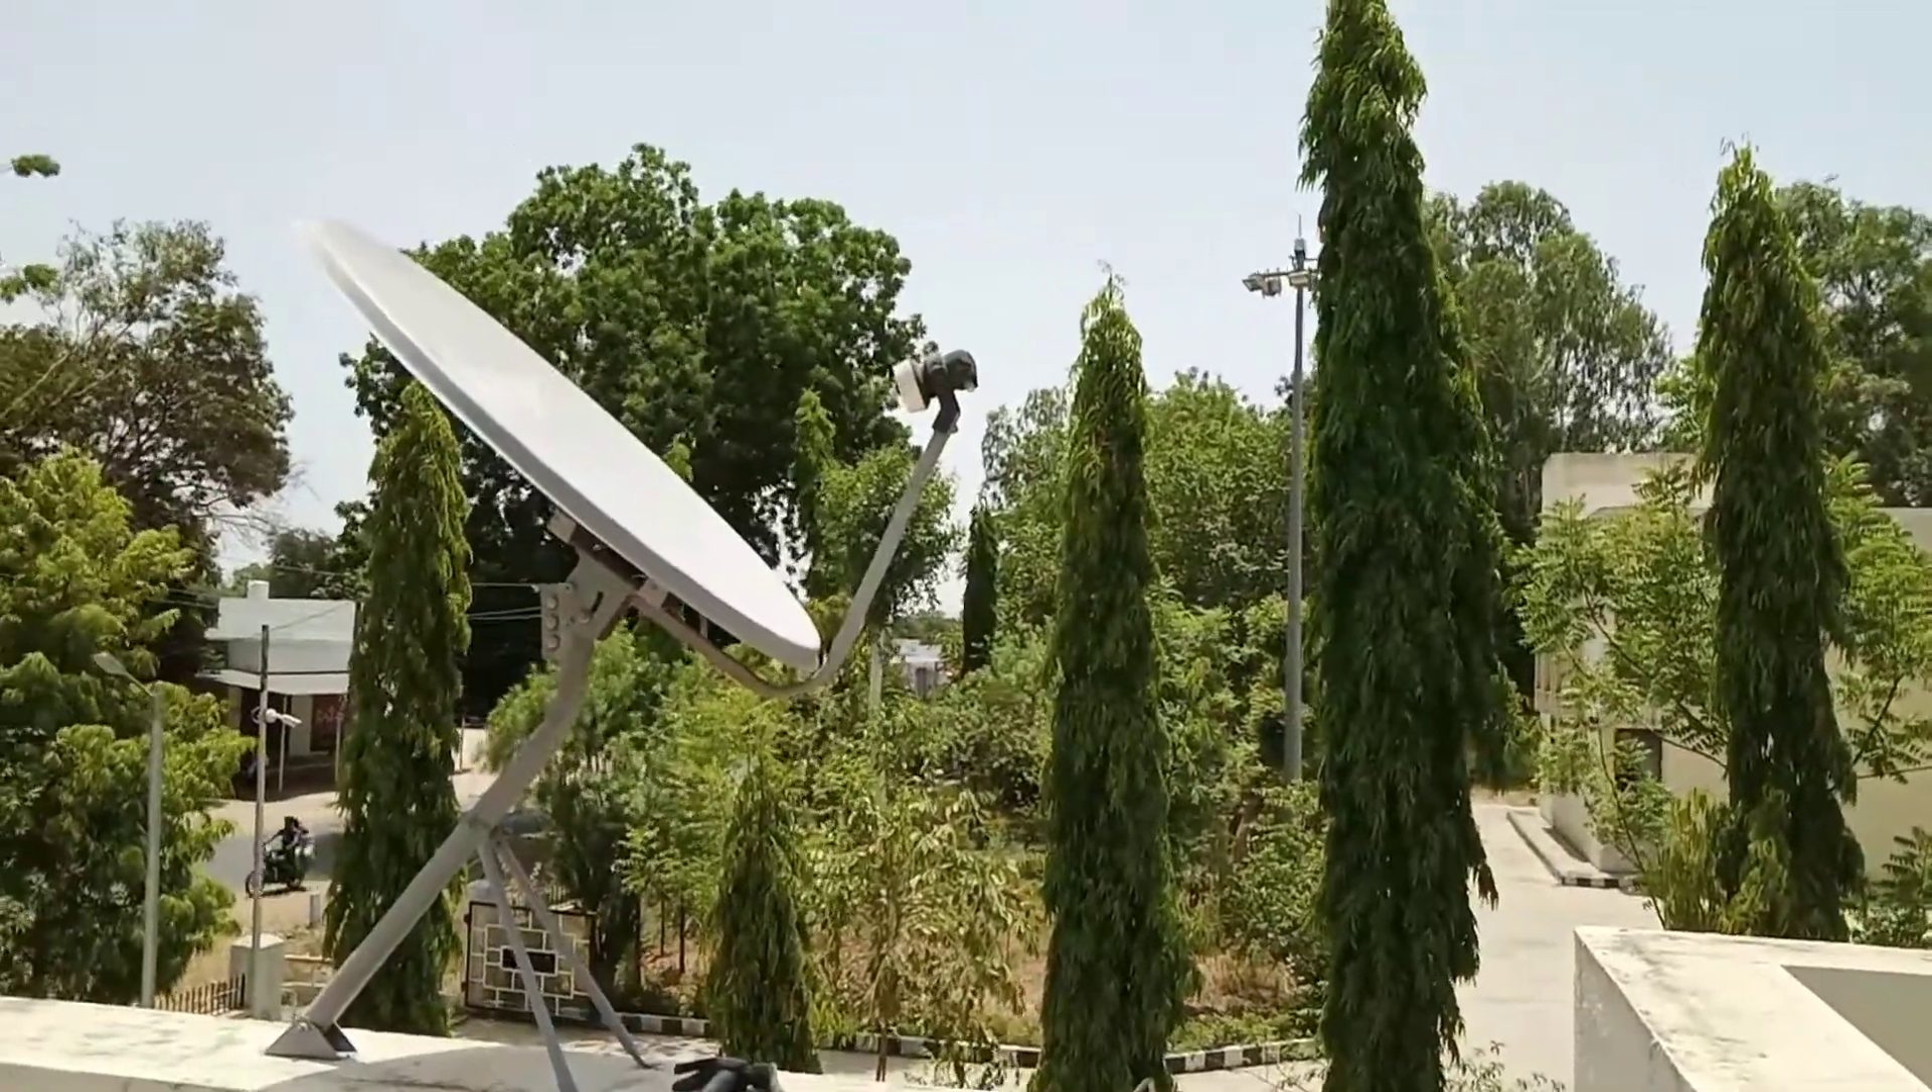तो दूस्तों देखो यह मैंने अच्छी तरह से रेफ्लेक्टर लगा दिया है।